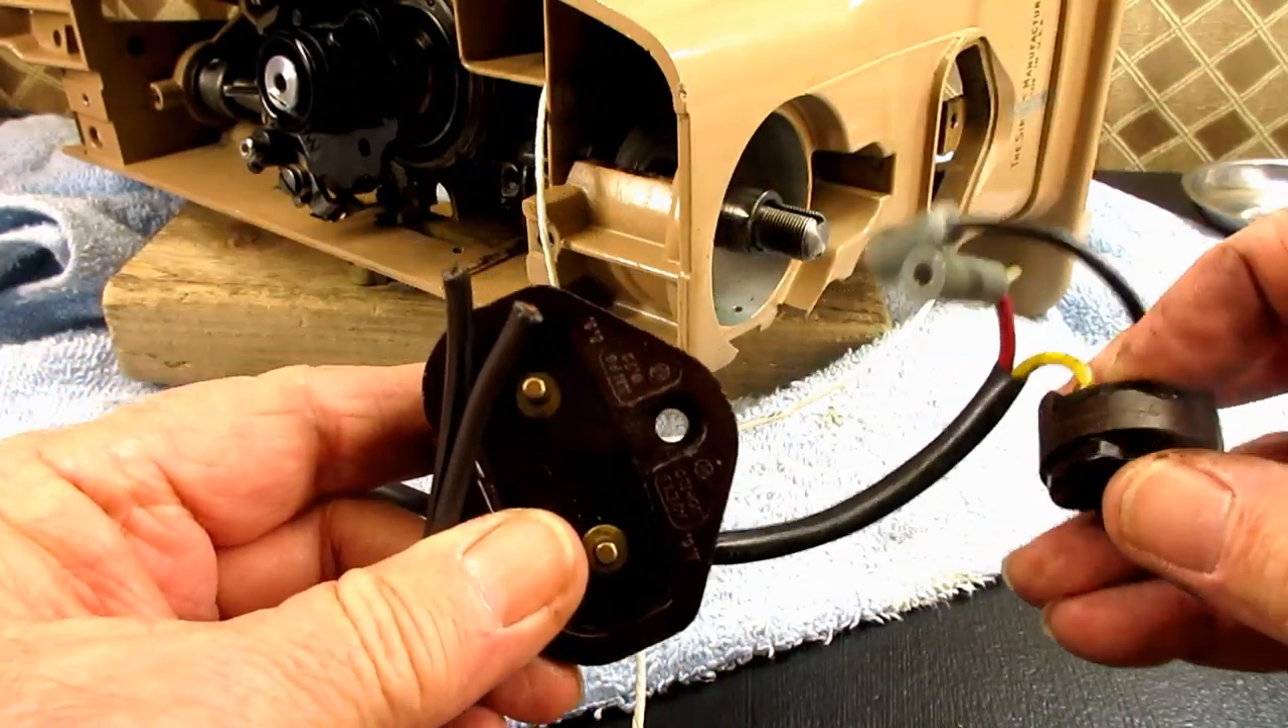And now I have my whole, uh, wire harness with both terminals out of the machine.